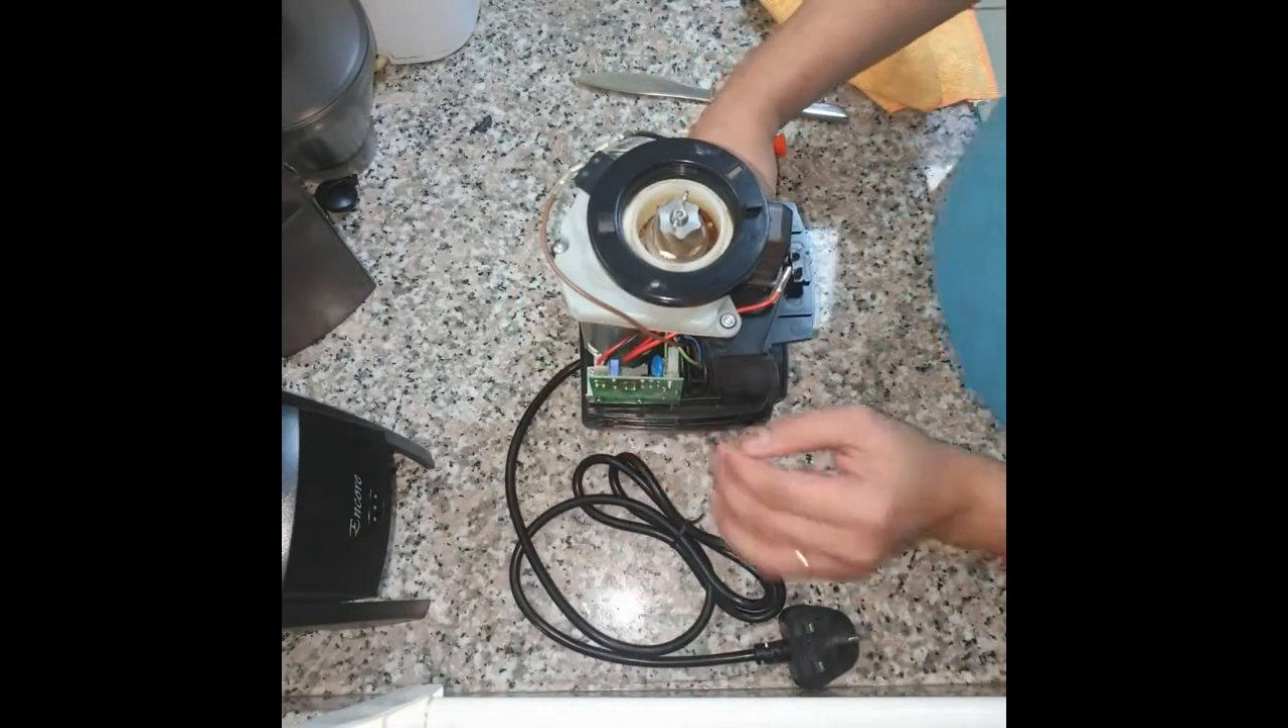Then right there we took off the cover of the grinder.